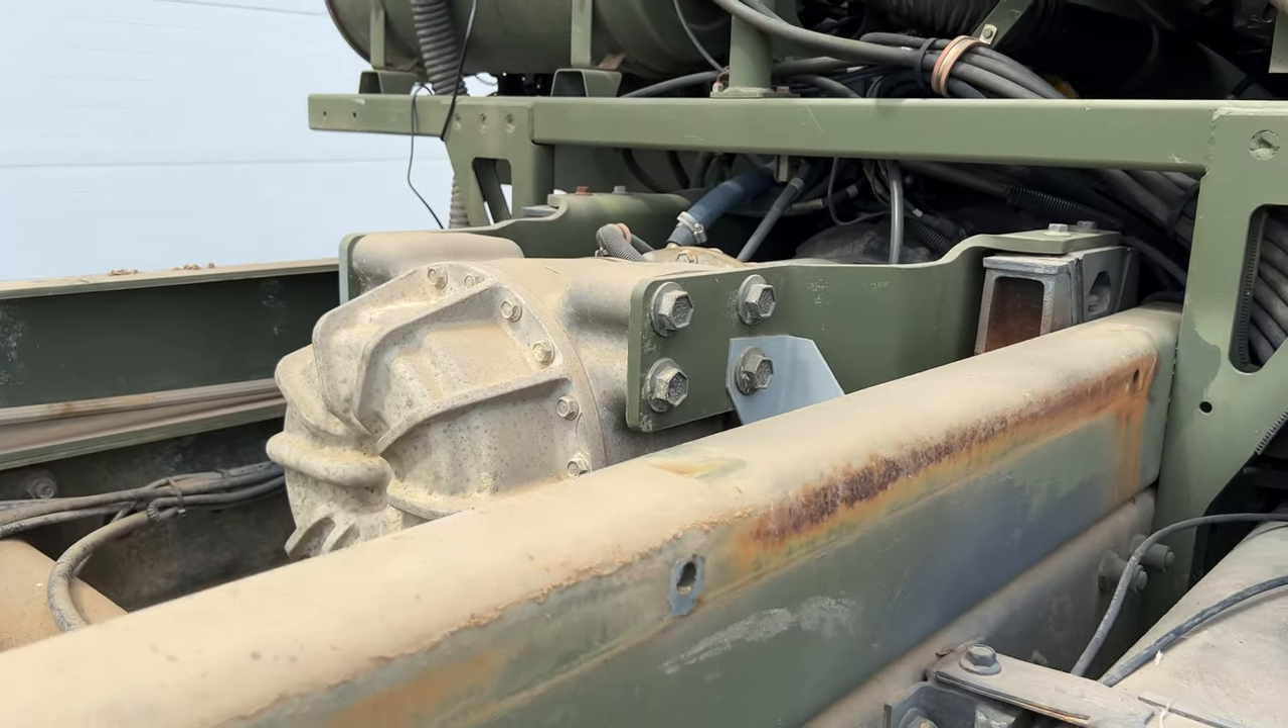Unfortunately, the transmission sticks up past the frame here.